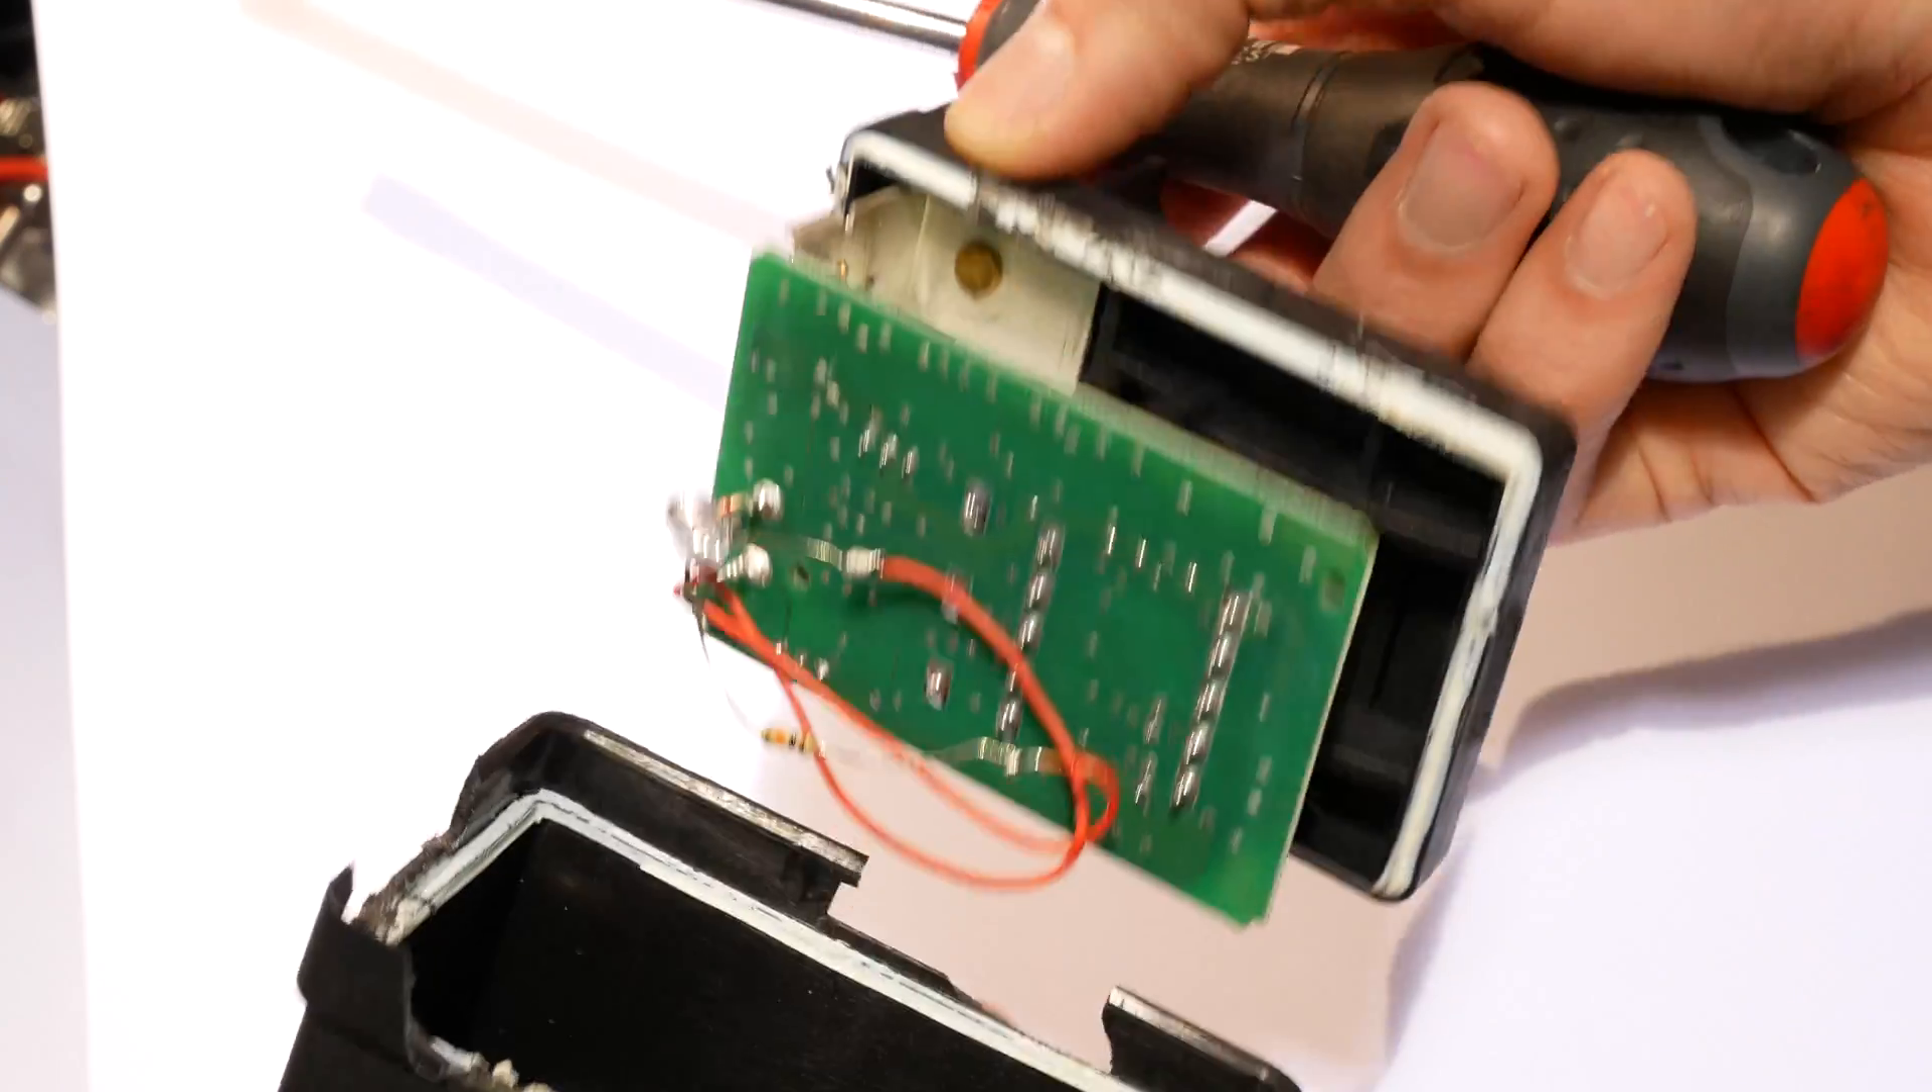I broke the tabs in the process, but with a flat-headed screwdriver the box came apart.